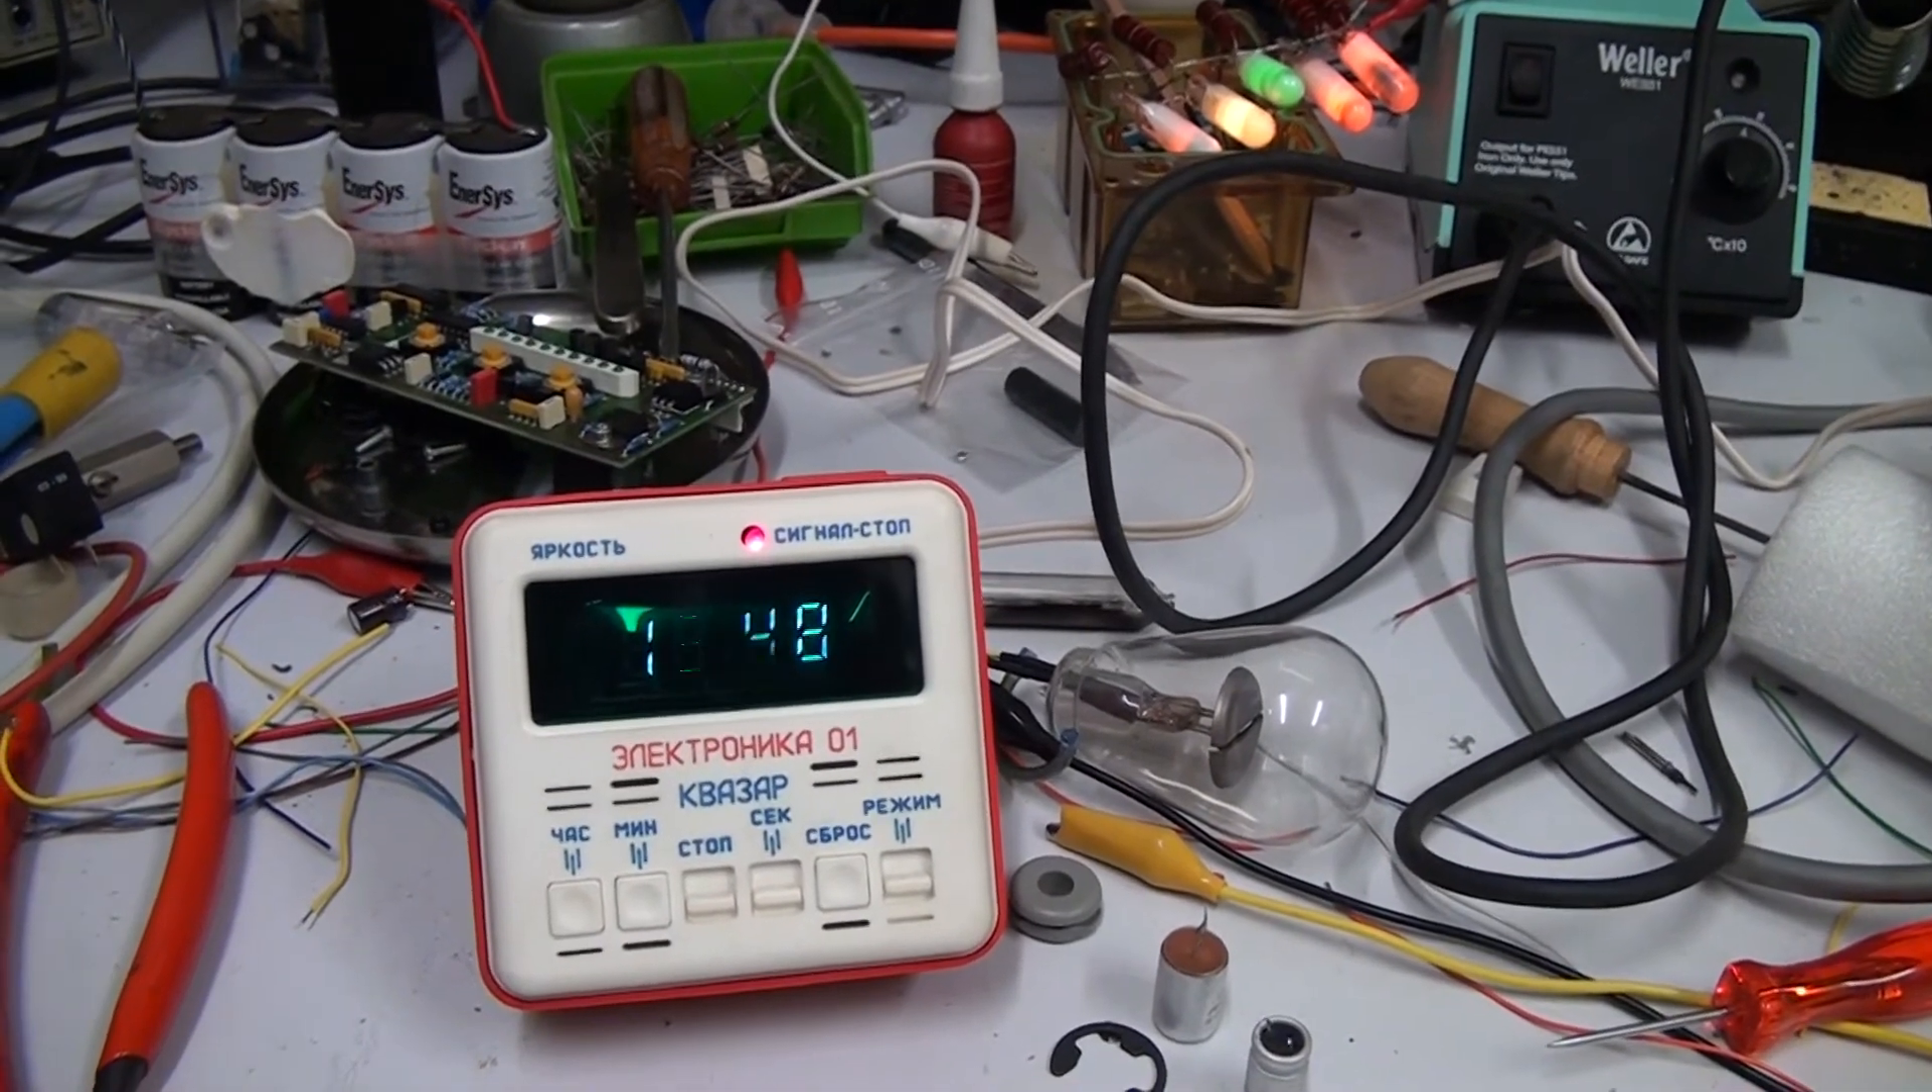Well the clock is back together.